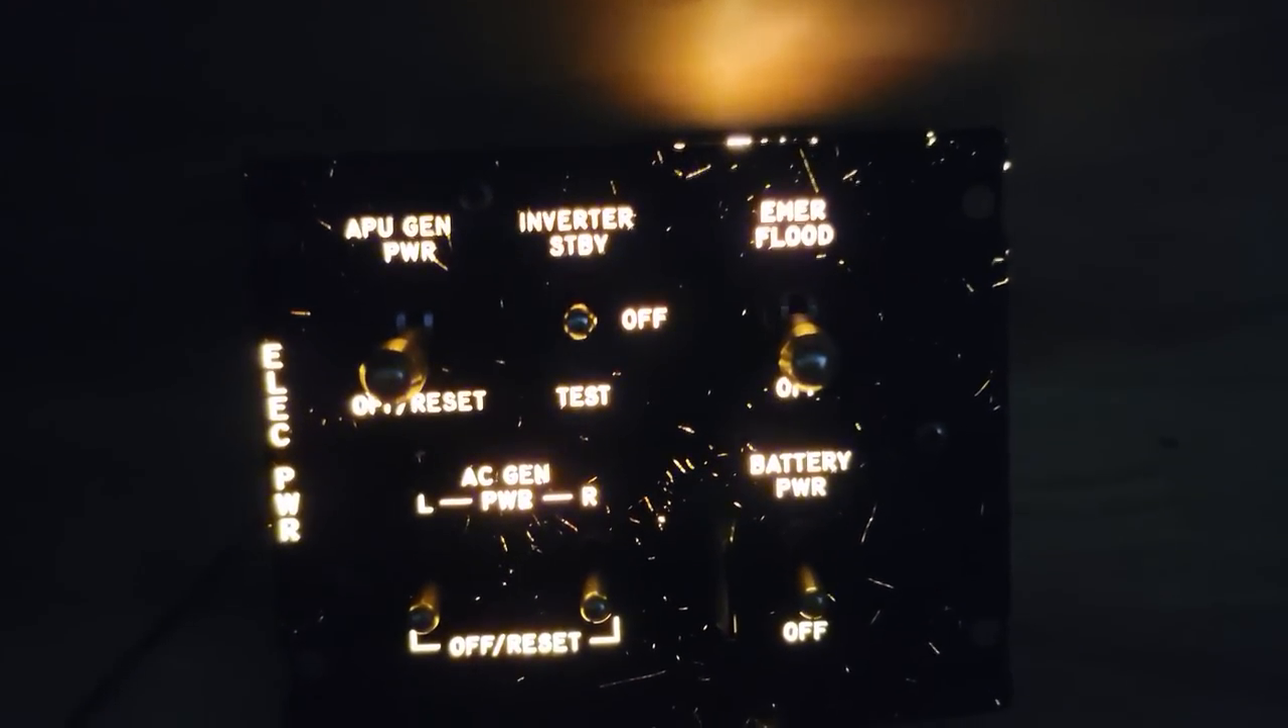This is the panel that's sort of put back together and you can see the back lights on.